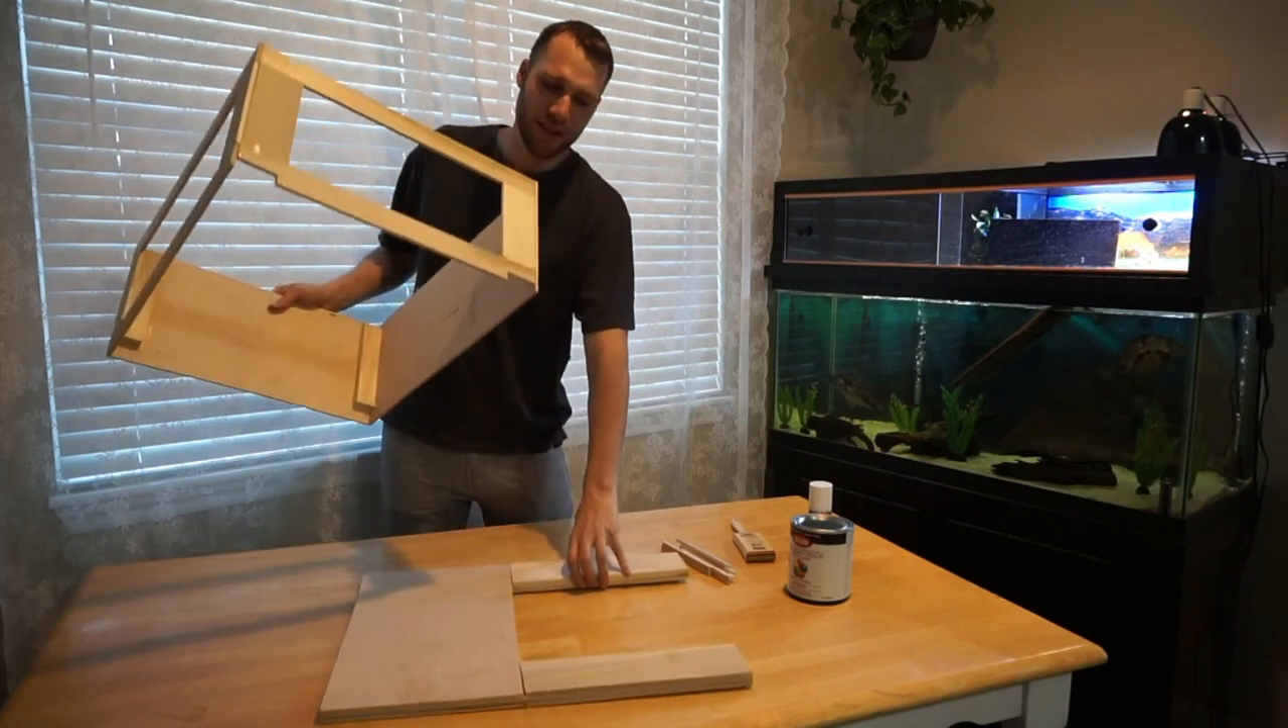I purposely did not glue our walls to the platform itself because it's going to make painting a lot easier.